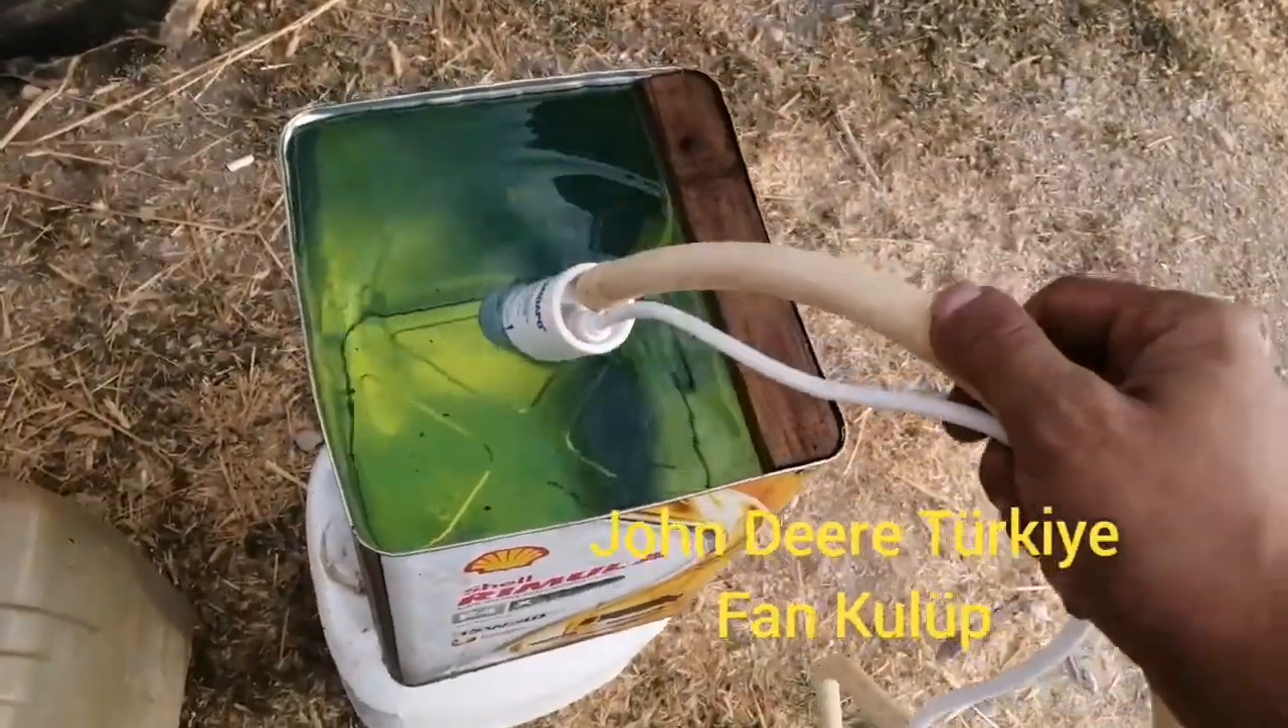Hortumu şu şekilde dalgıç pompaya taktık.